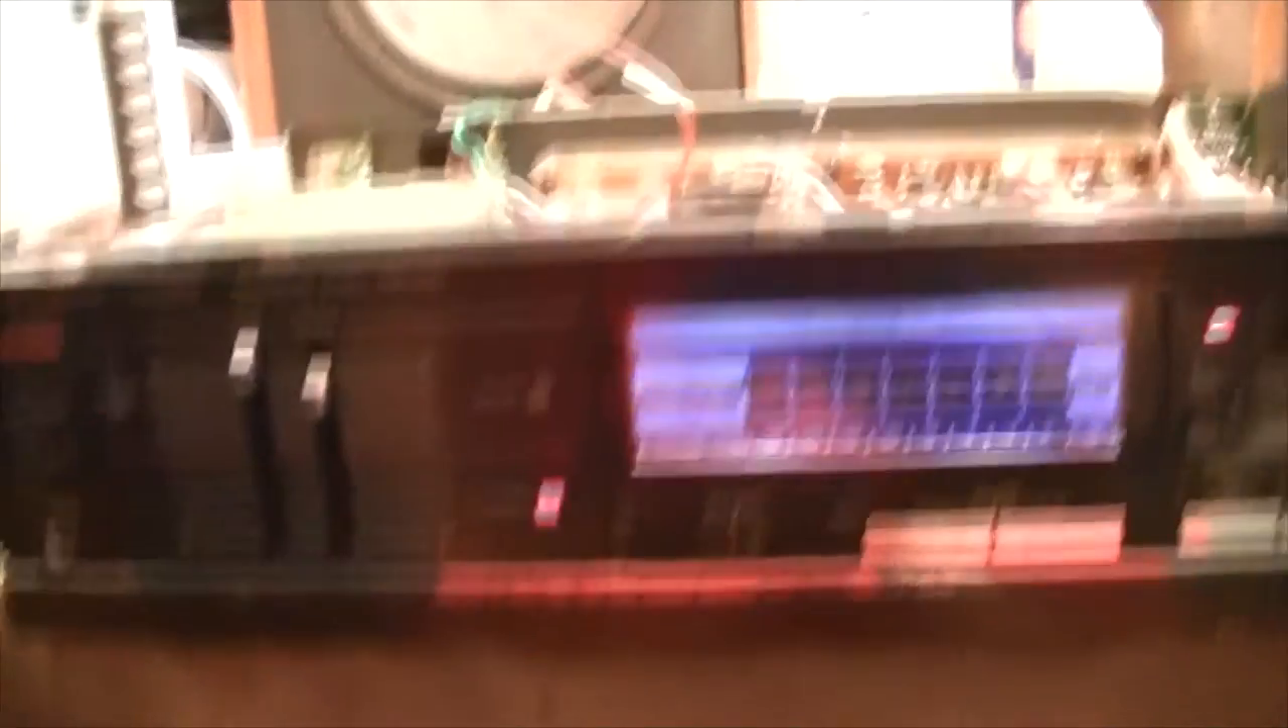I got the amplifier put back together here except for the top.